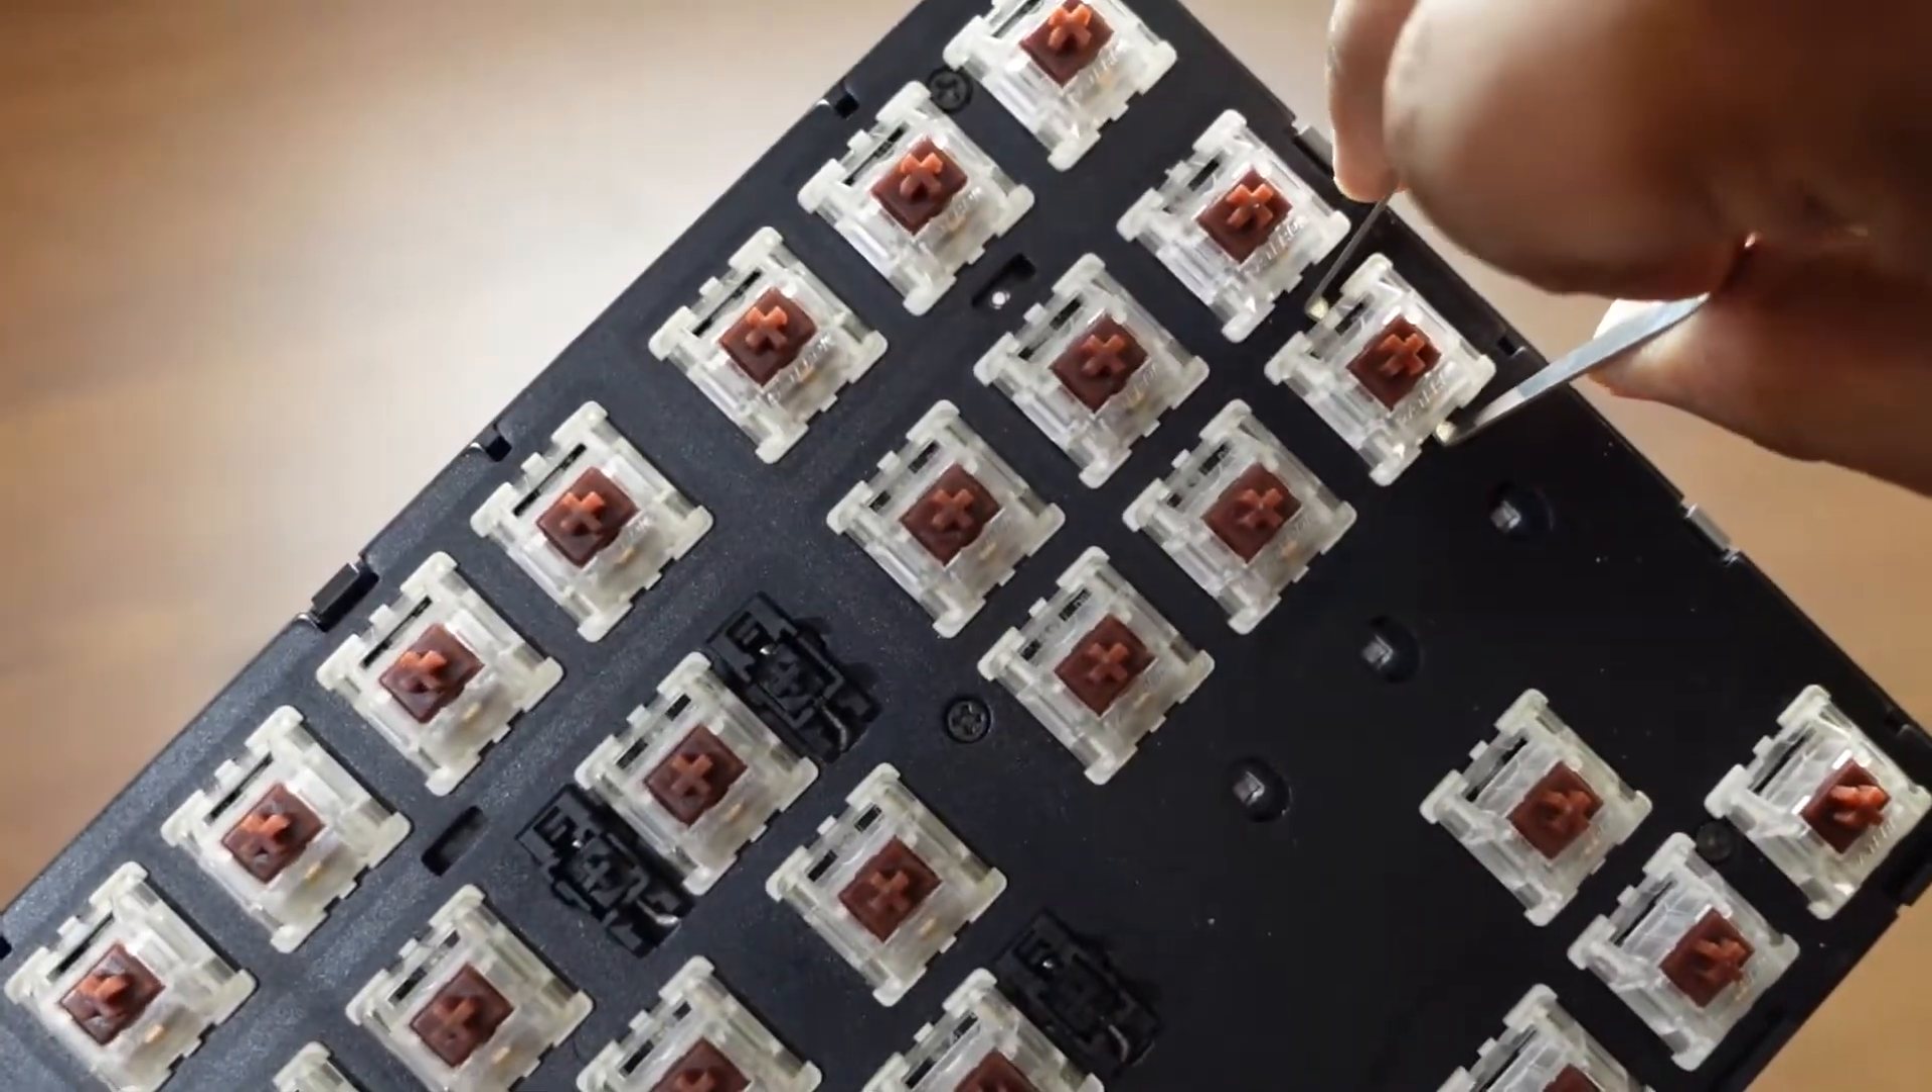I have opened all of the keycaps you can see it here and only the switches are here.